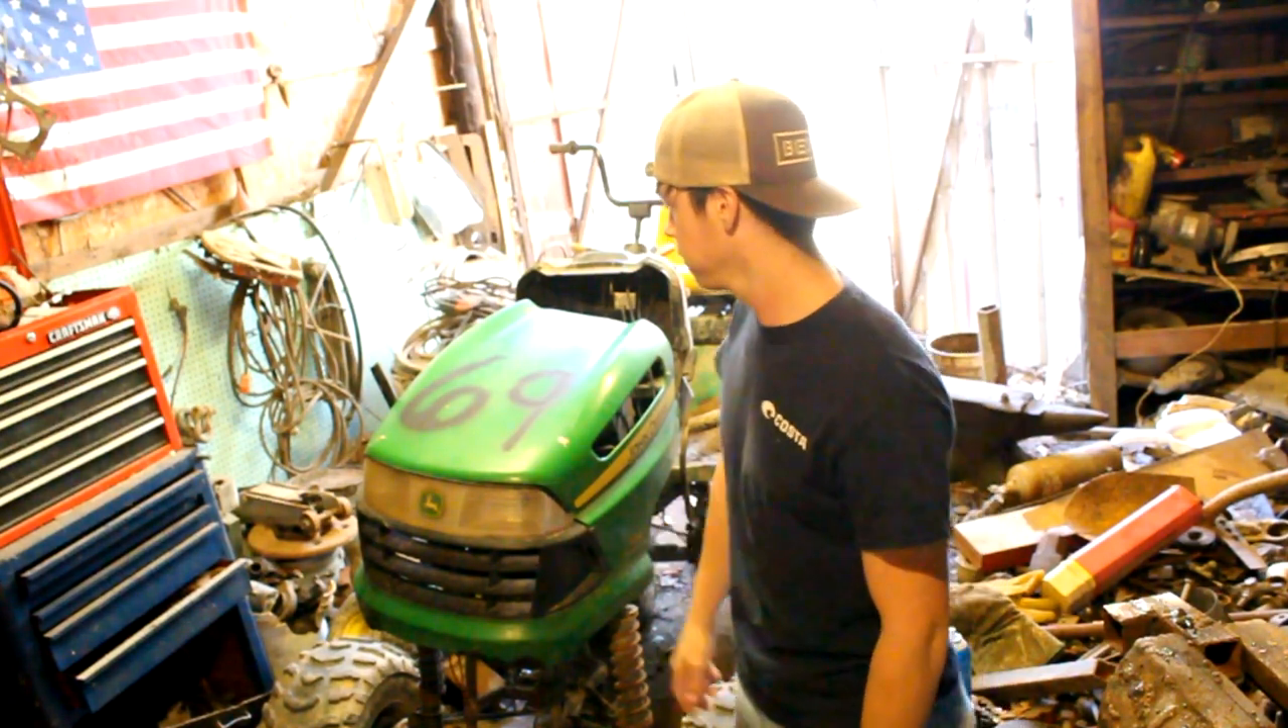The hood just kind of thrown on there it's not sitting on there right.